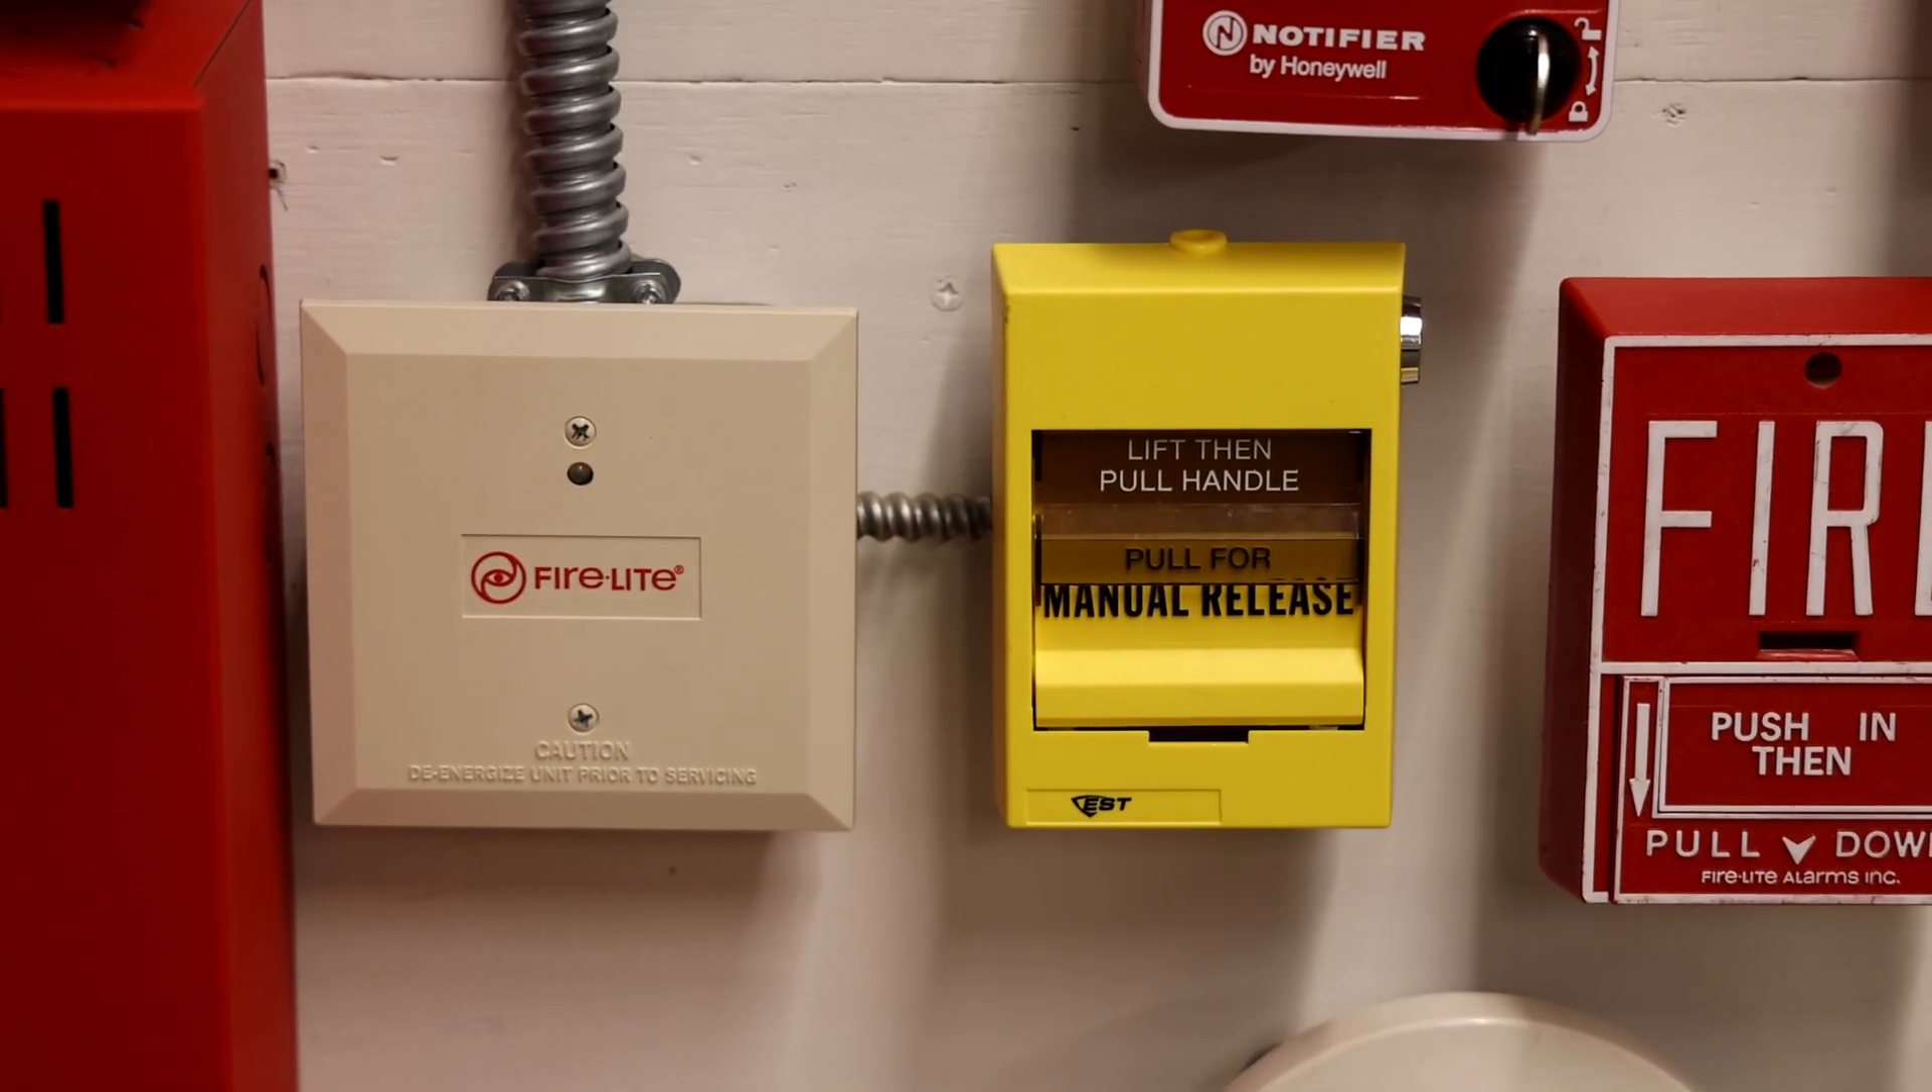And the pull station is installed.